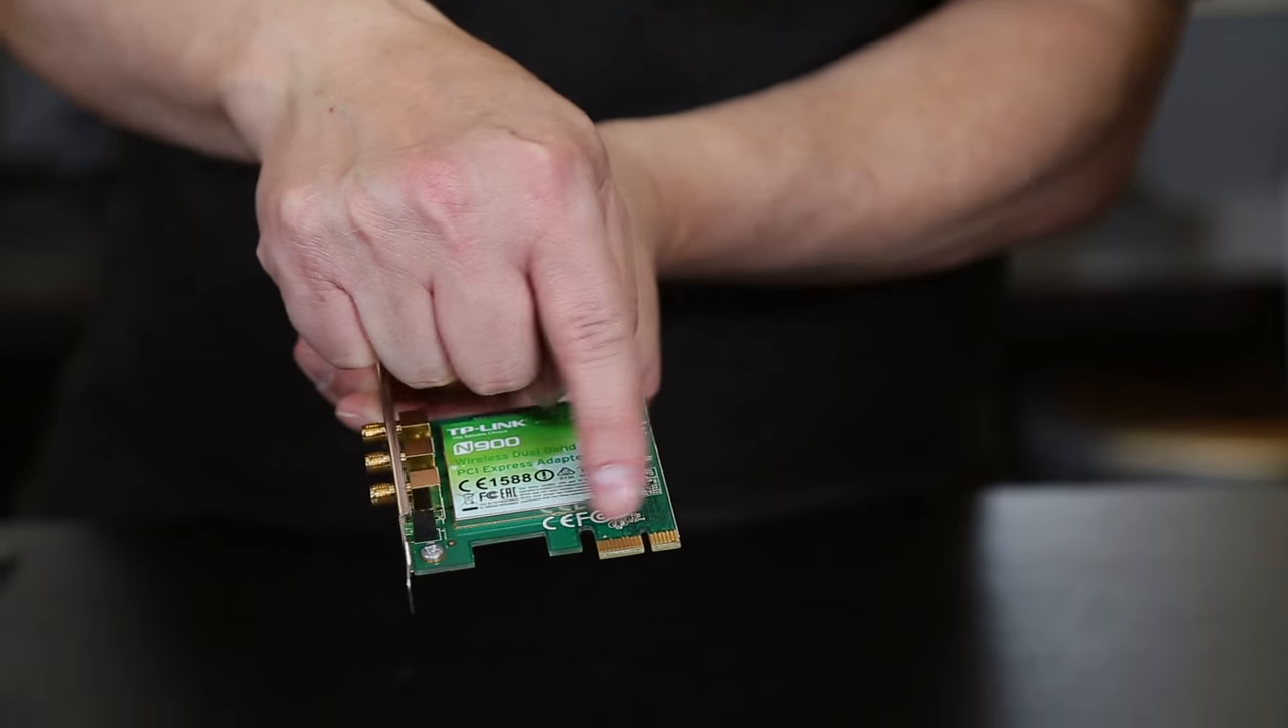You'll see that the antennas are not yet connected, and that's to make the installation a lot simpler.